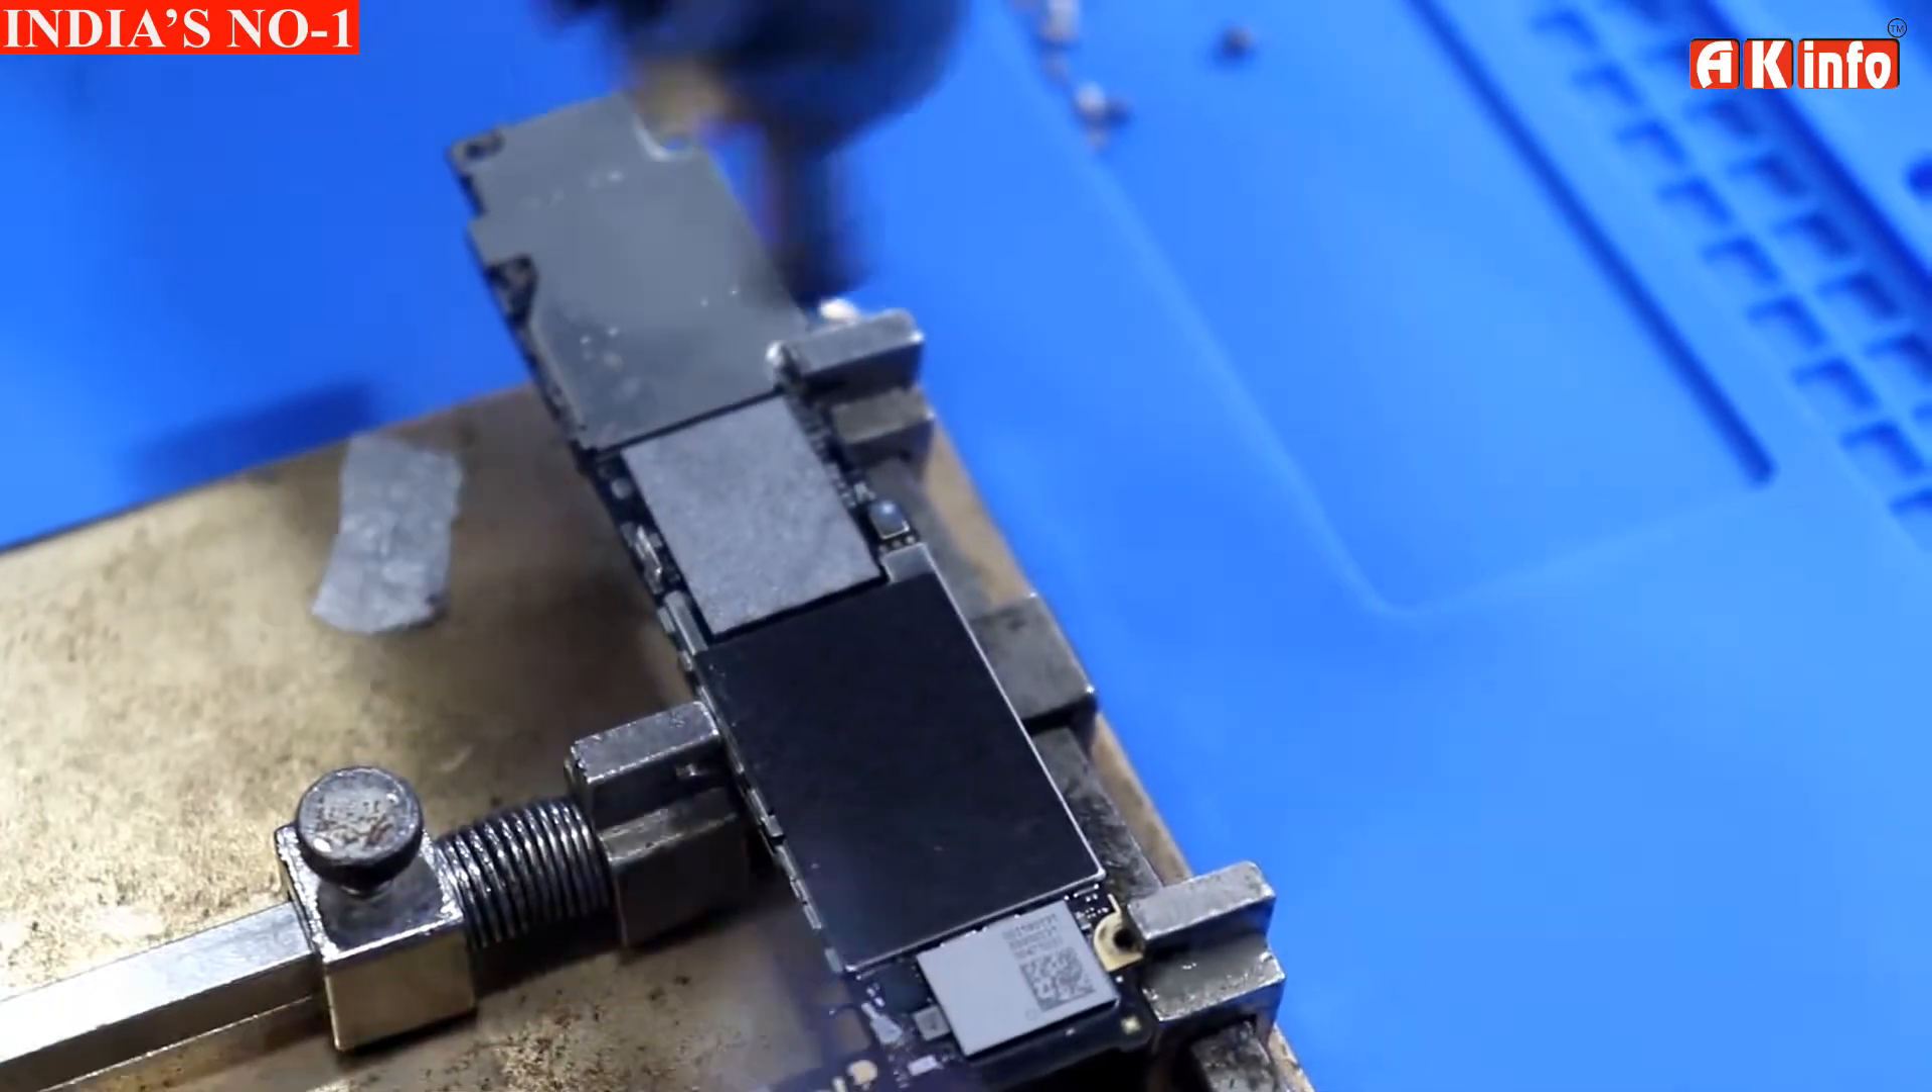दोस्तों हमने PCB stand पर बोर्ड को अपने लगा लिया है।